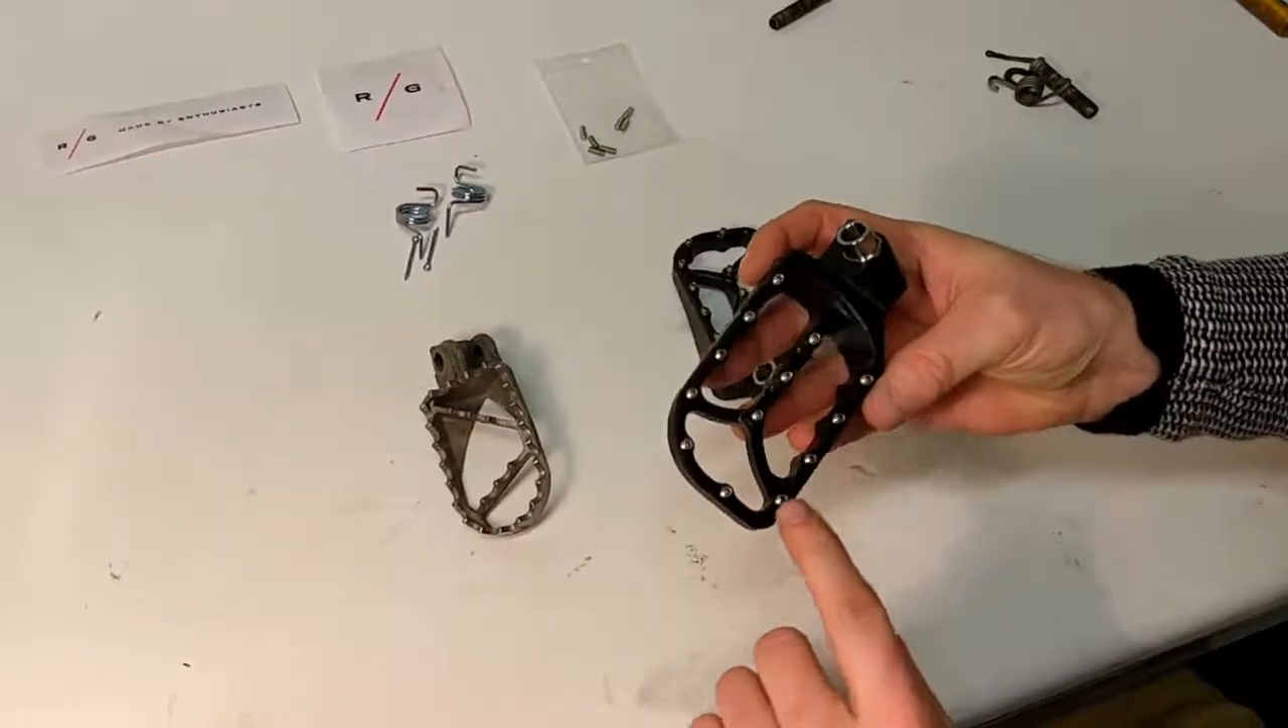Alright, I assembled all the screws in place. I glued them in with the Loctite.